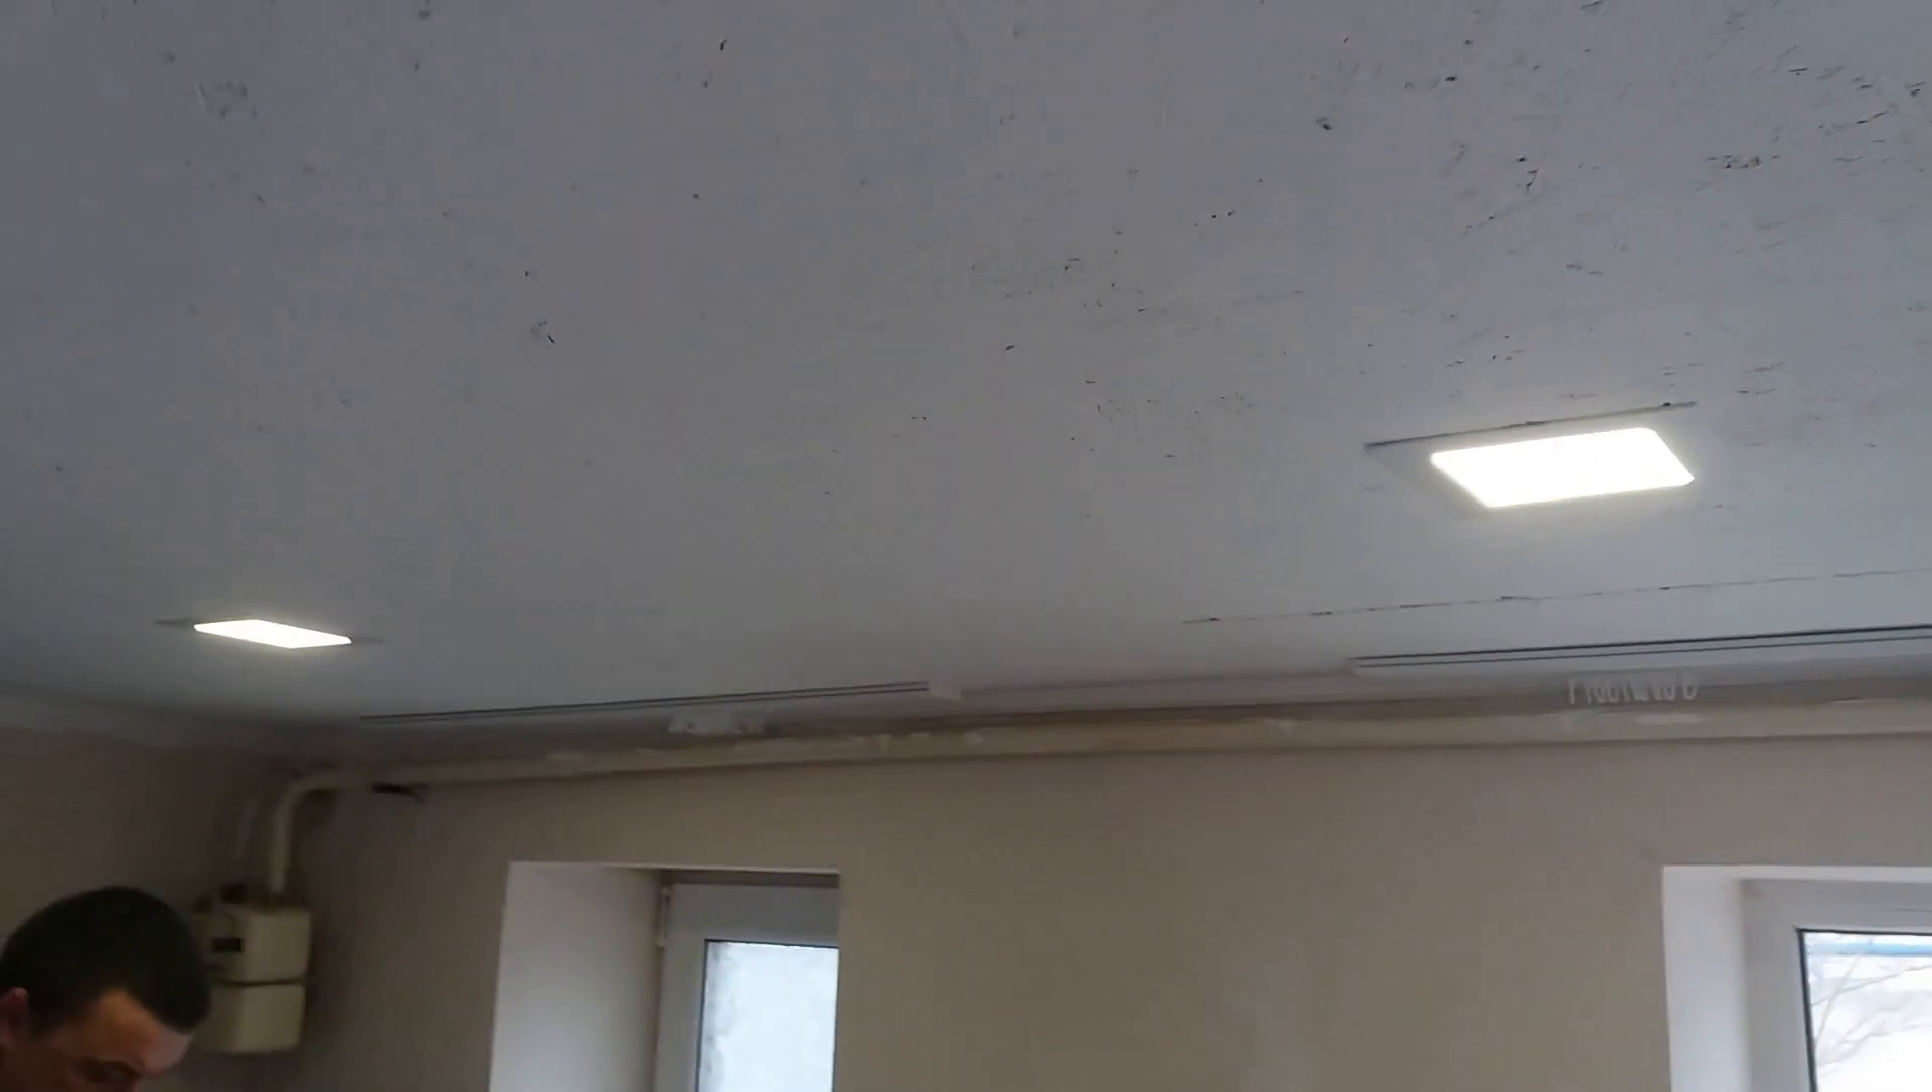Светильники уже стоят на своих местах.